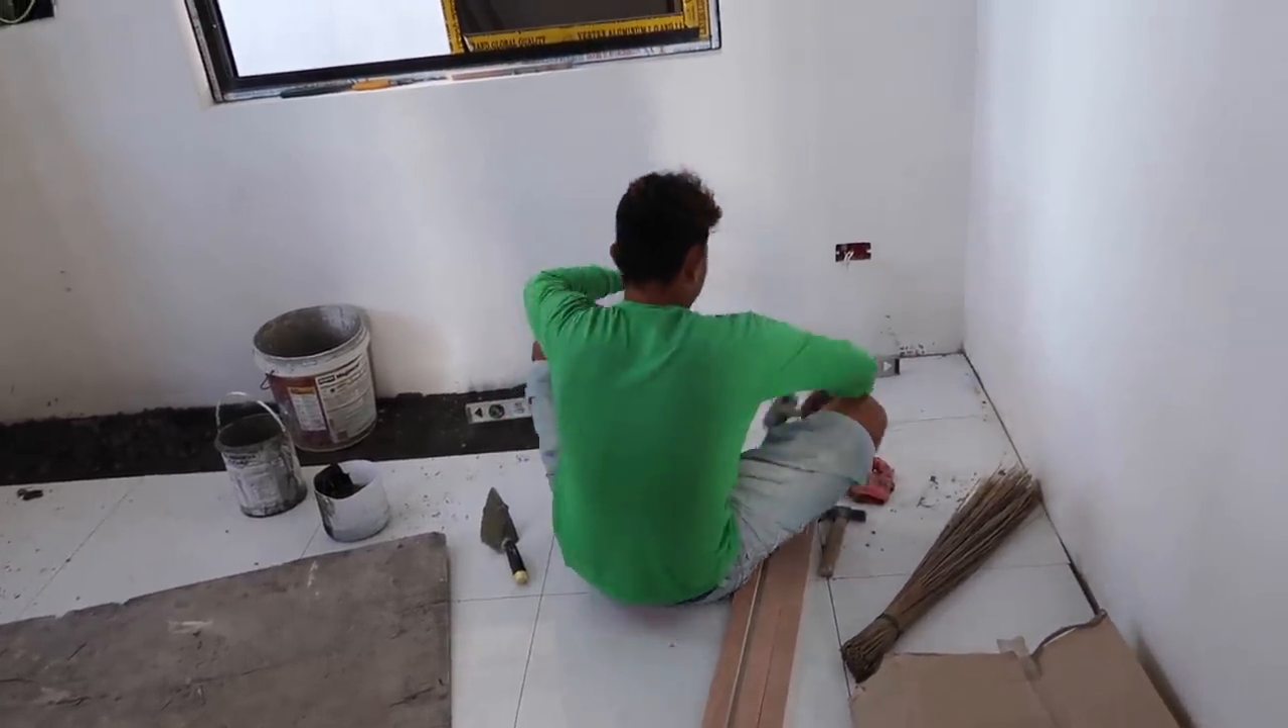Looks like a few more tiles to go.